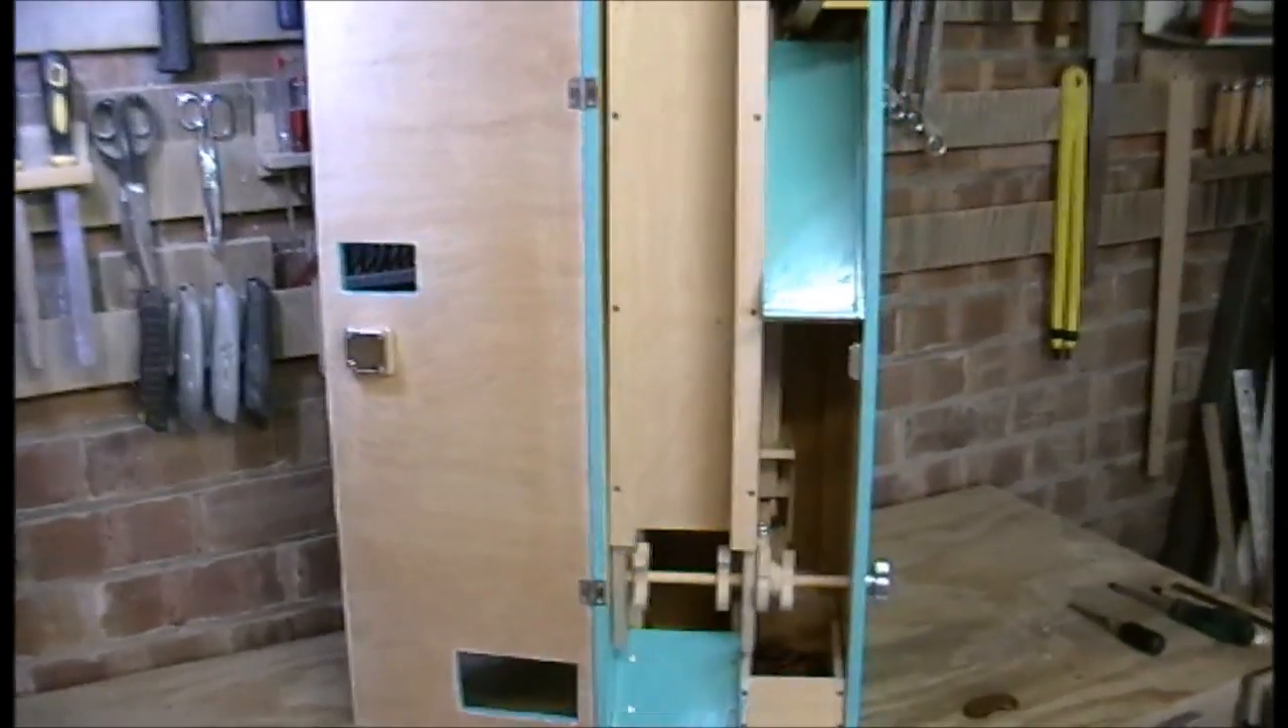So here now we have the mechanism back in it's case.